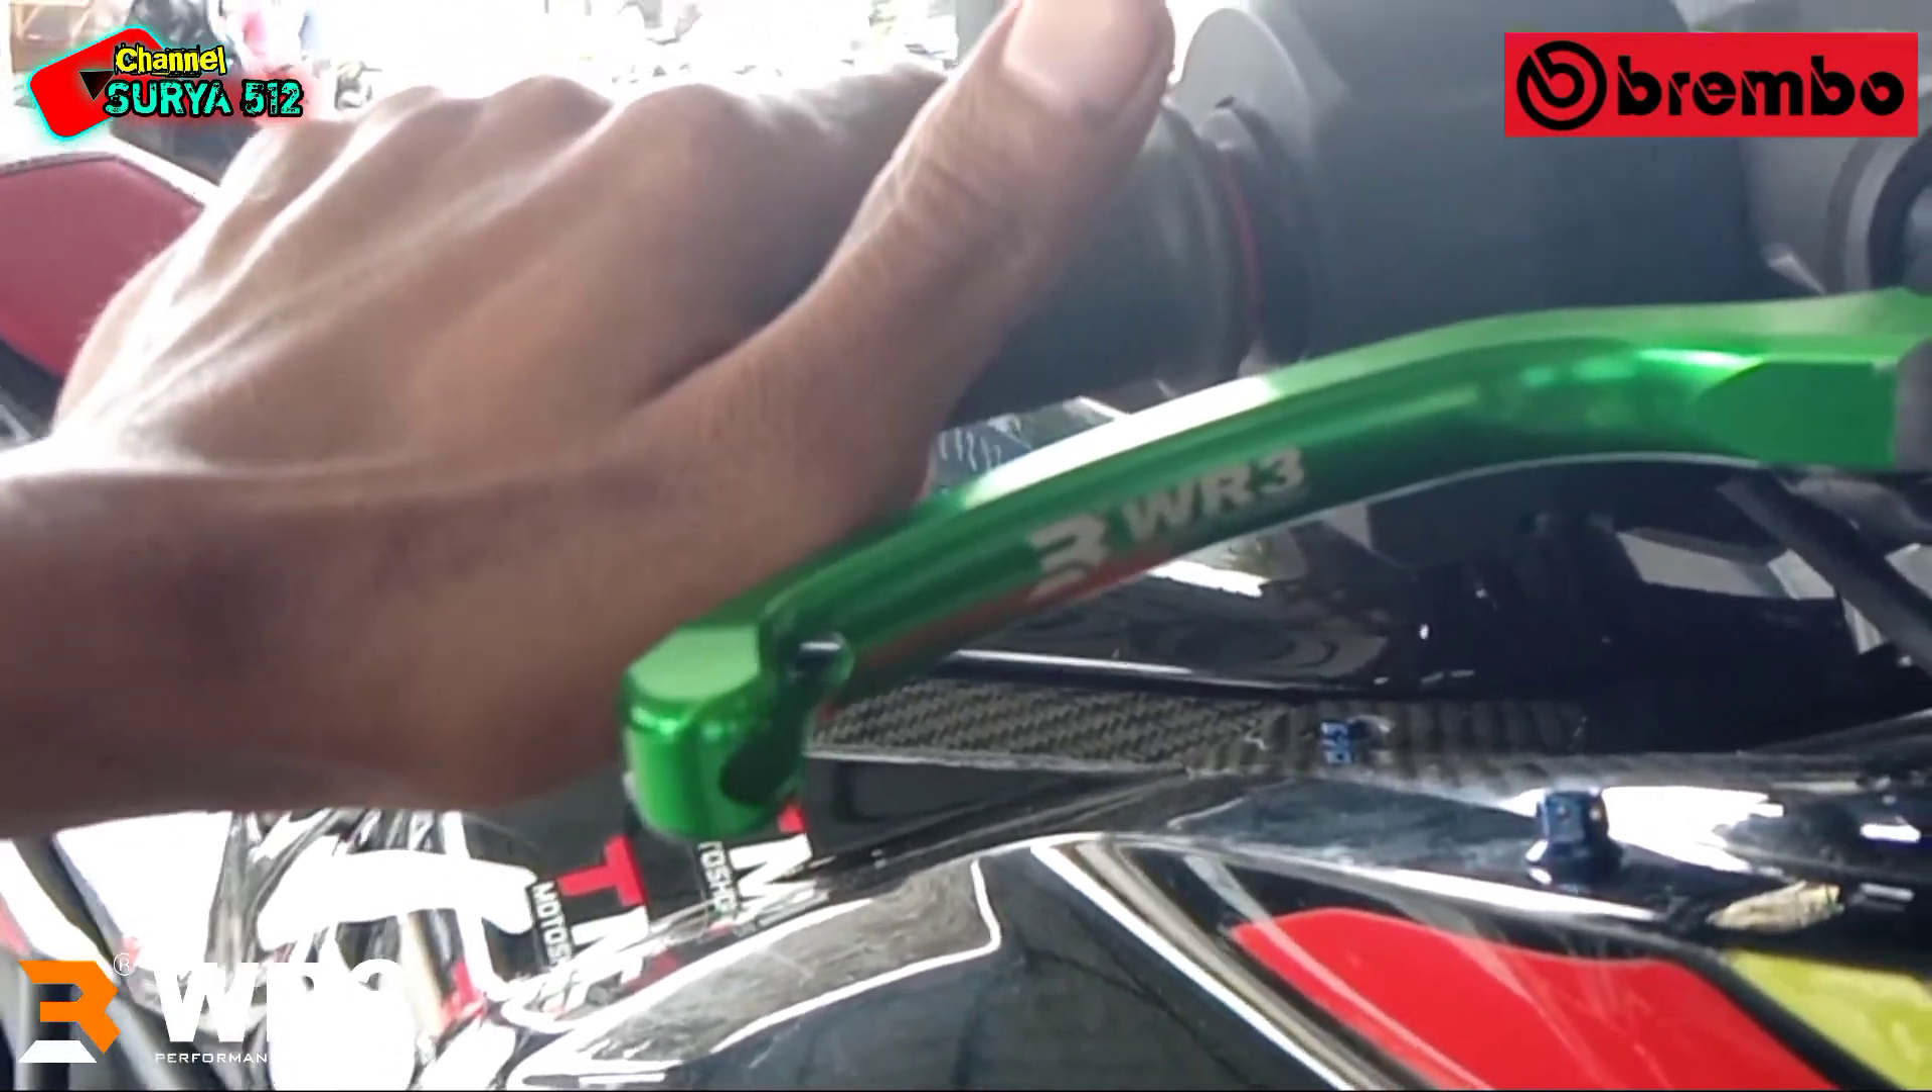Oke jadi ini udah terpasang handle nya Udah terpasang.